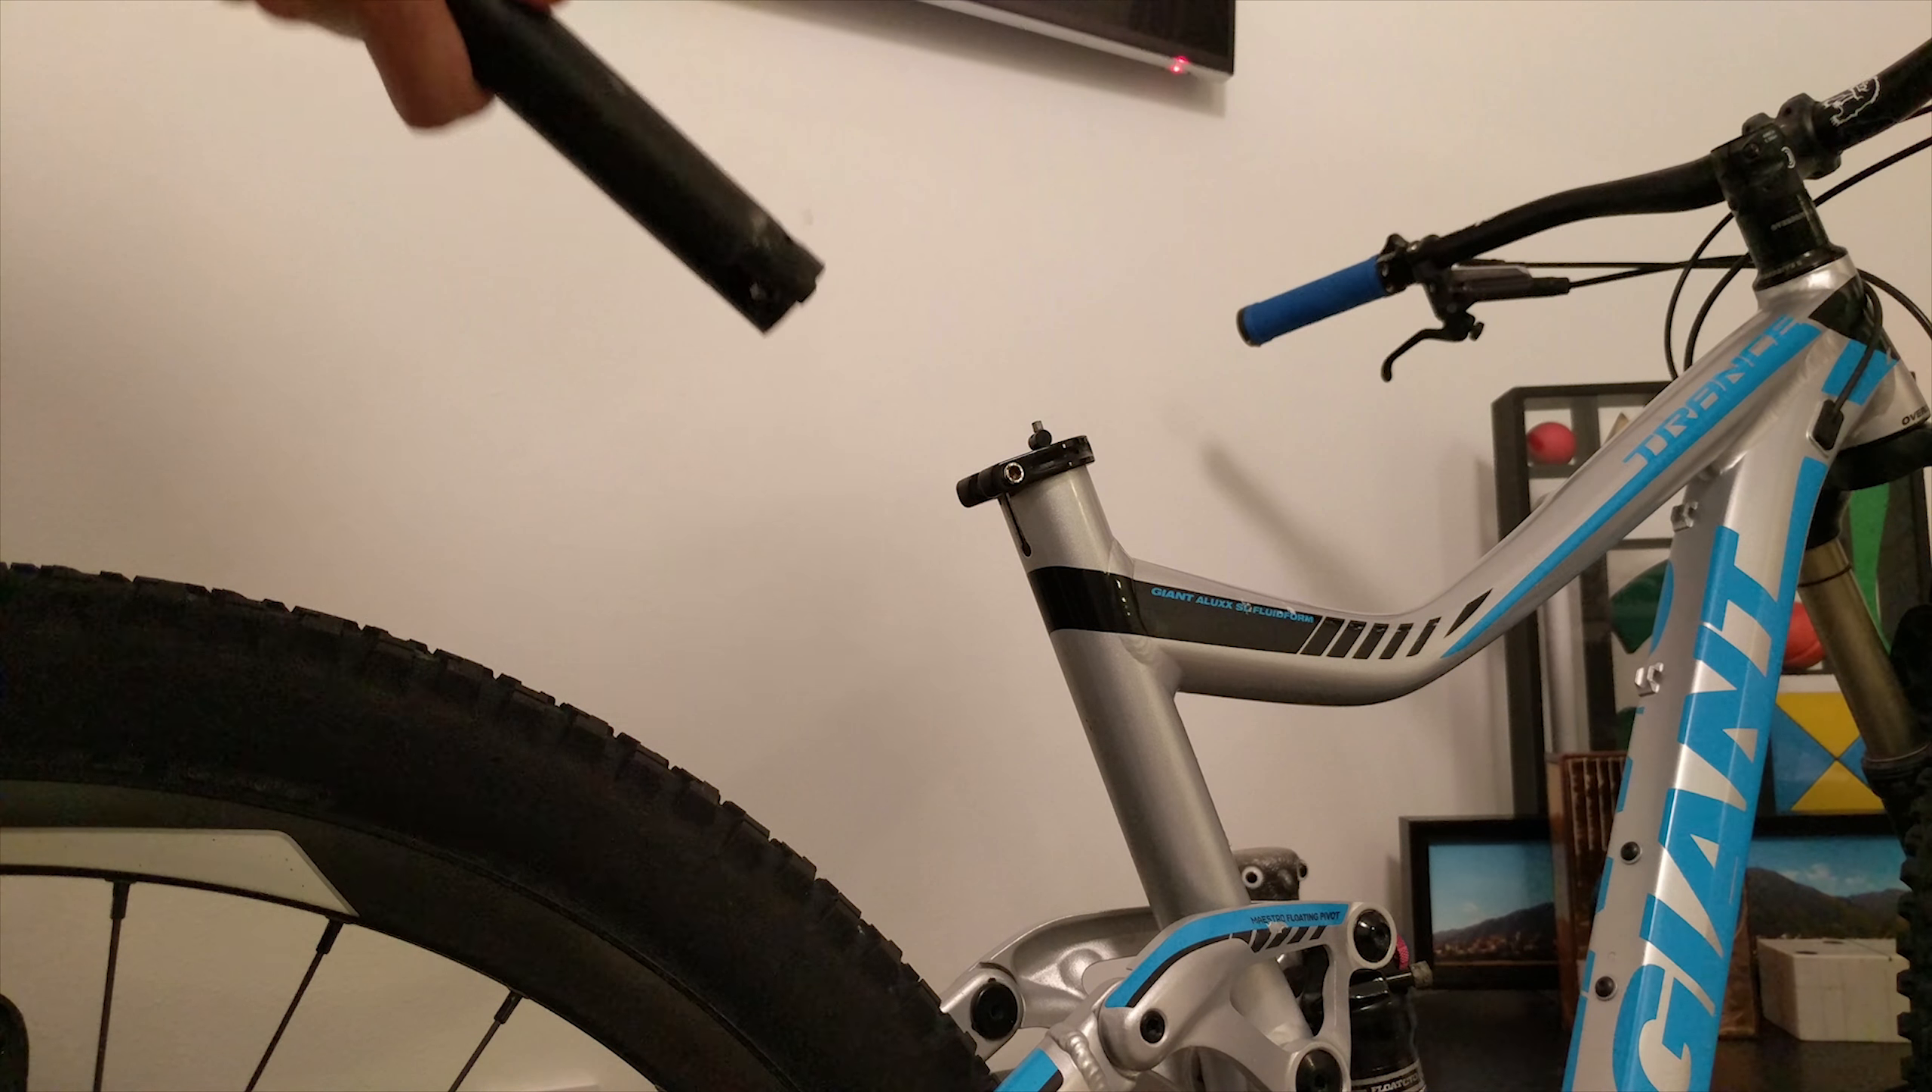We just need to put the seat post back in.